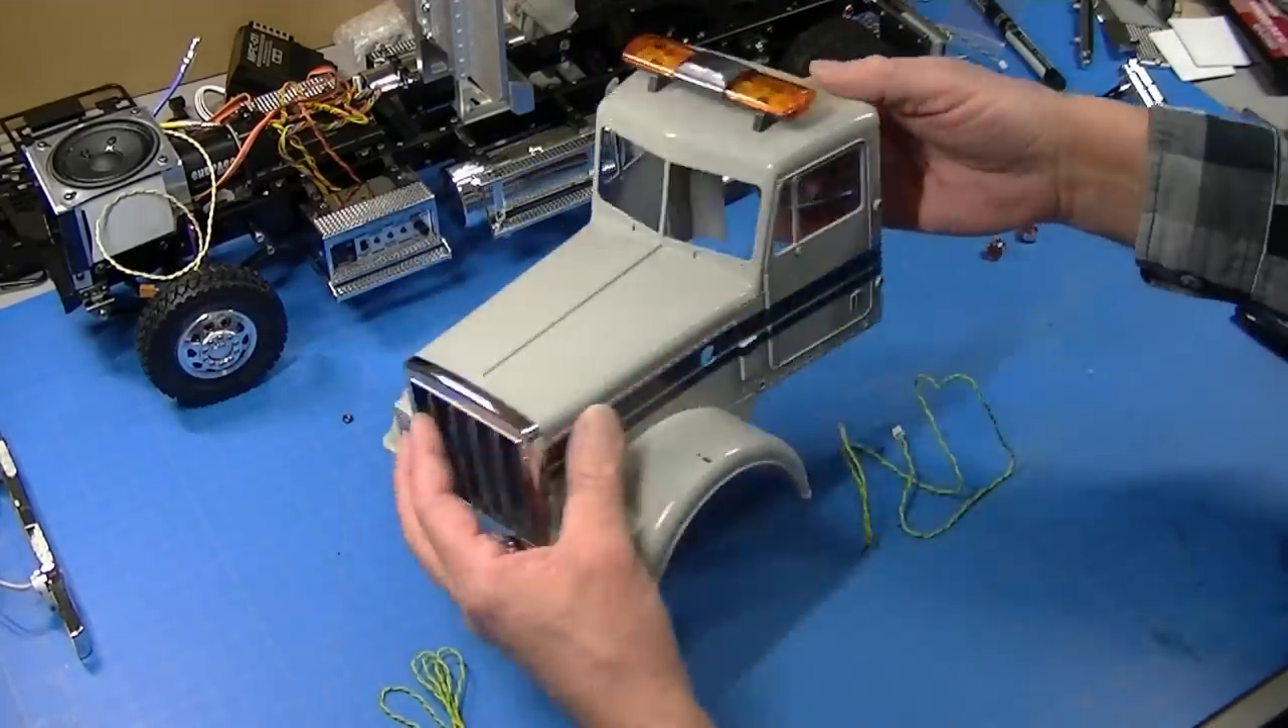See, I mounted the grill. And mounted the light bar that's now painted.